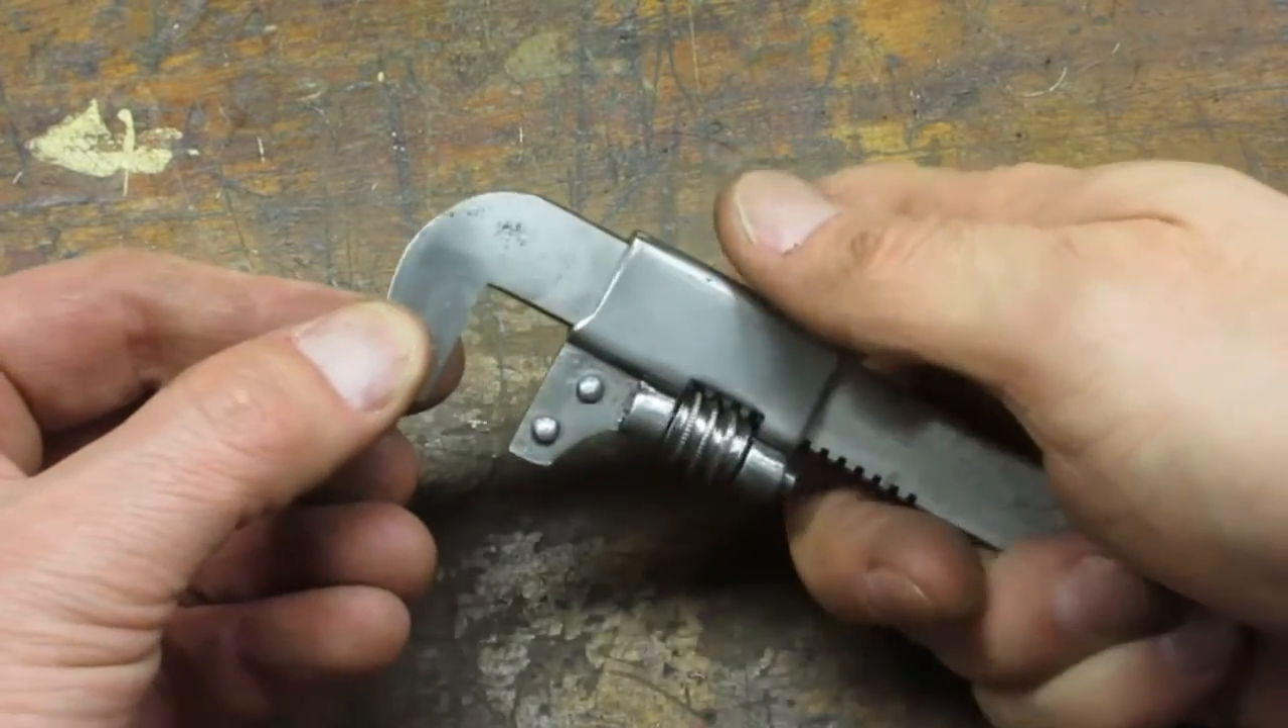Here is the little wrench reassembled.